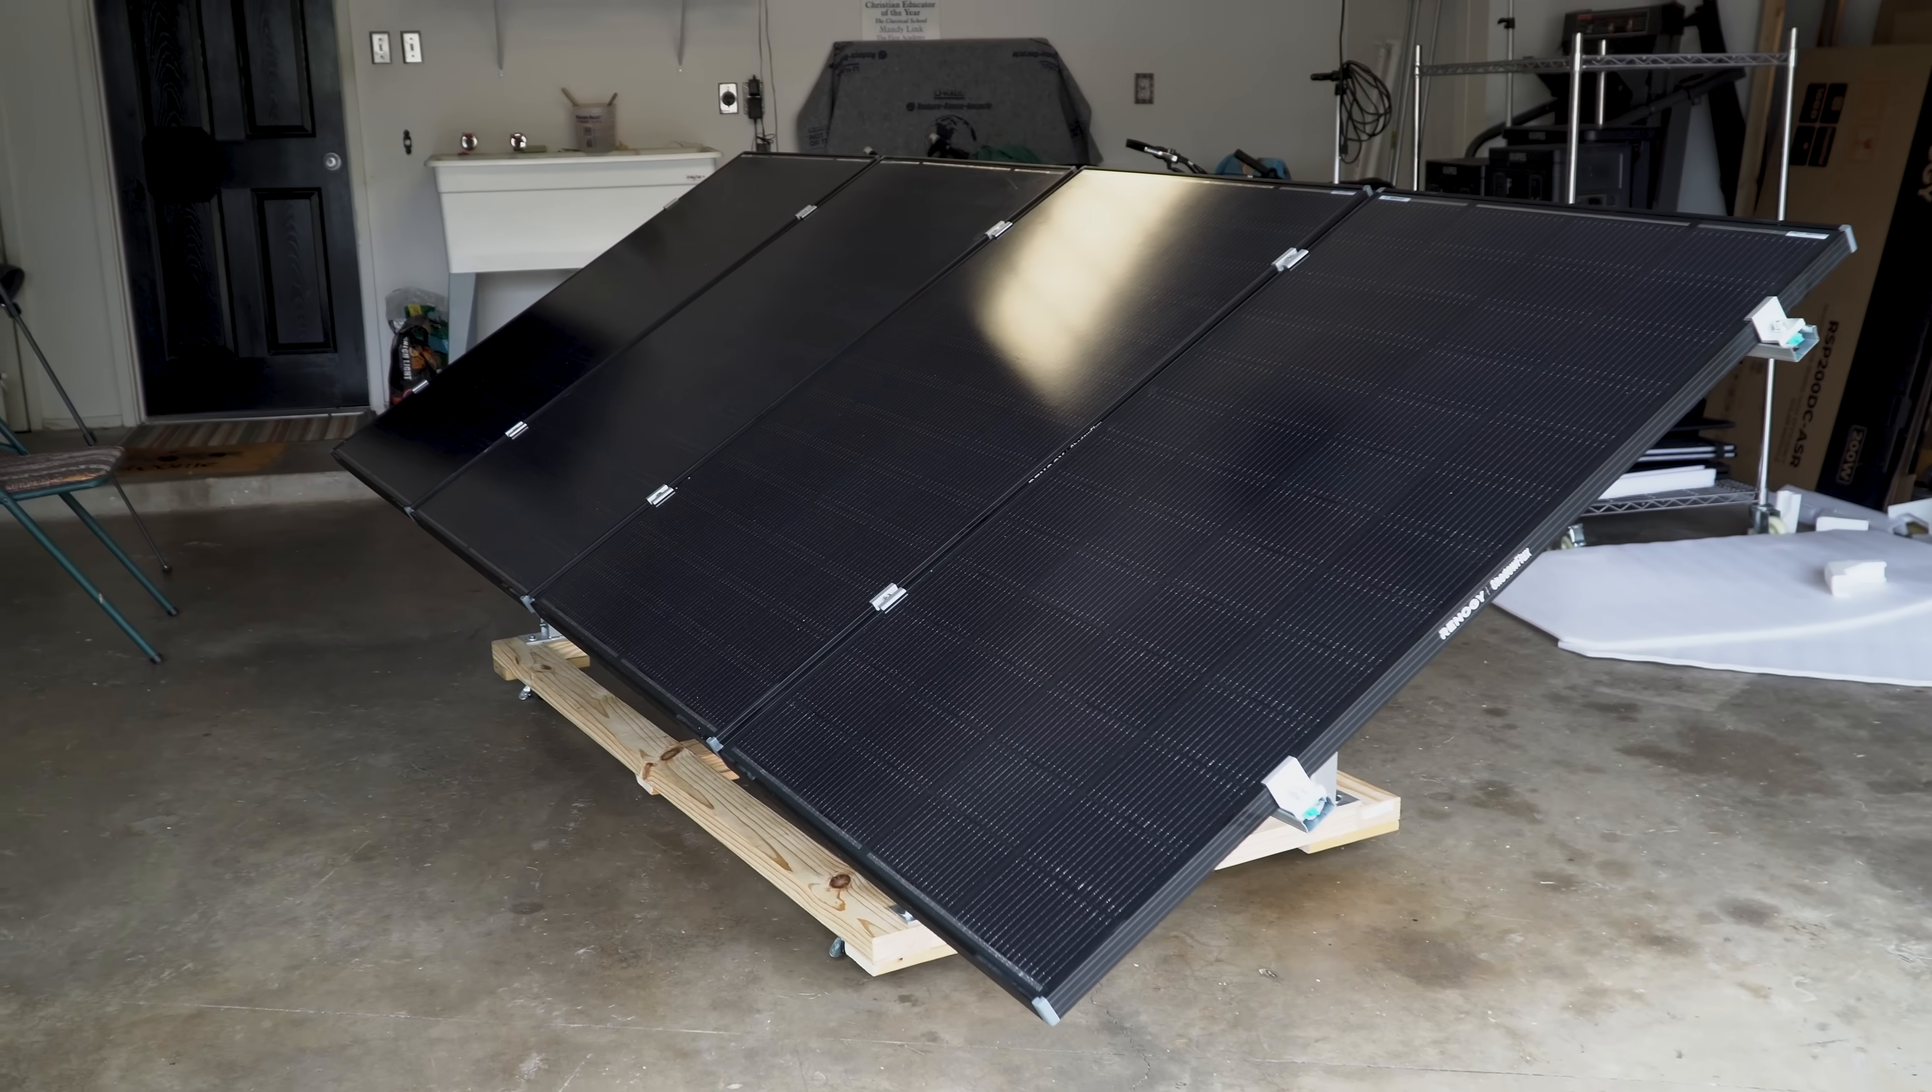So now we're going to put the panels on. Got all the panels on the rack now.